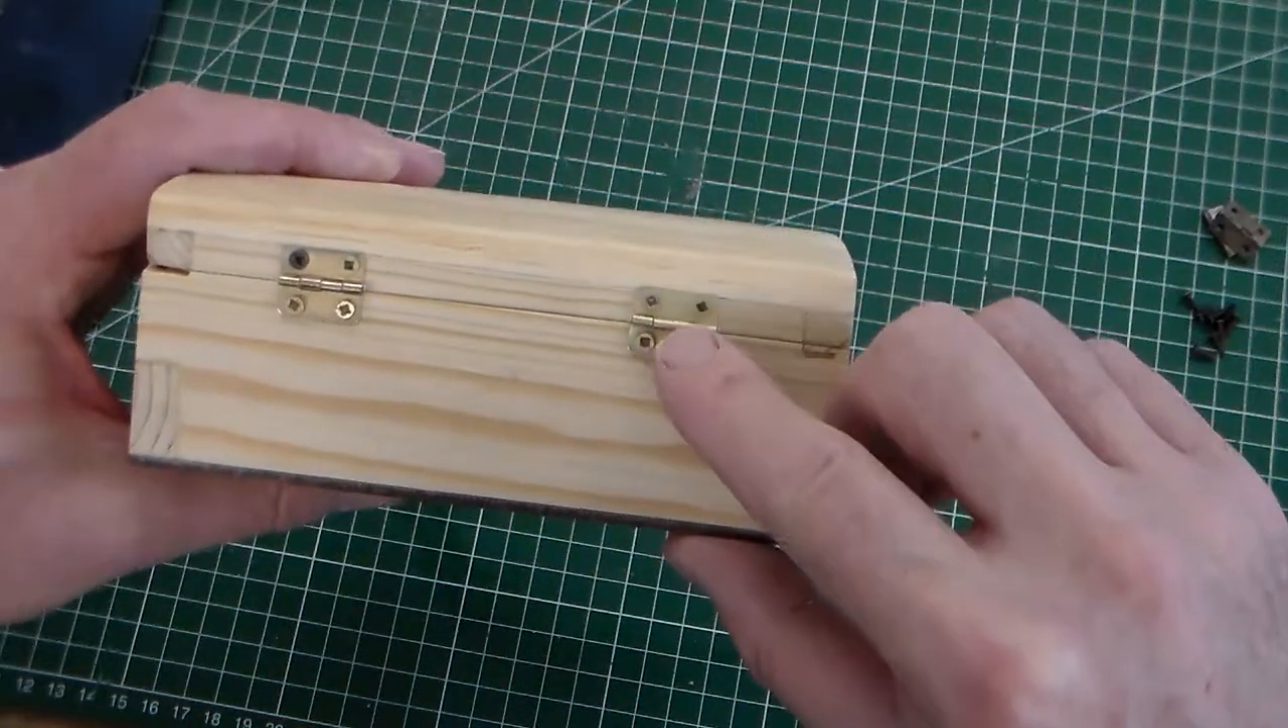So if we take a look here, here's a box and we've put two hinges on and we've mounted them externally.